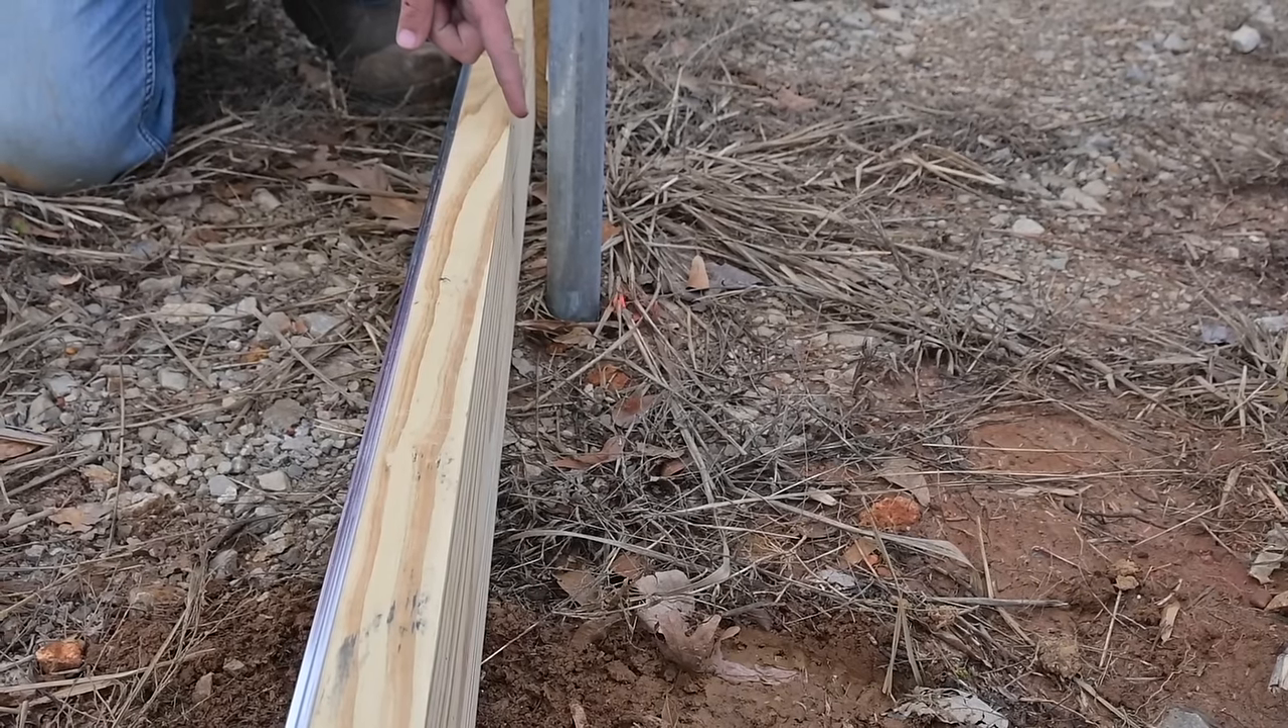Then here on this 40 -foot long wall where this baseboard runs, this post right here was not driven into the ground perfectly in line with all of the others, and it's left about a one -inch gap right down here. Check this out on this gap right down here, and it's just the way that it's going to be.